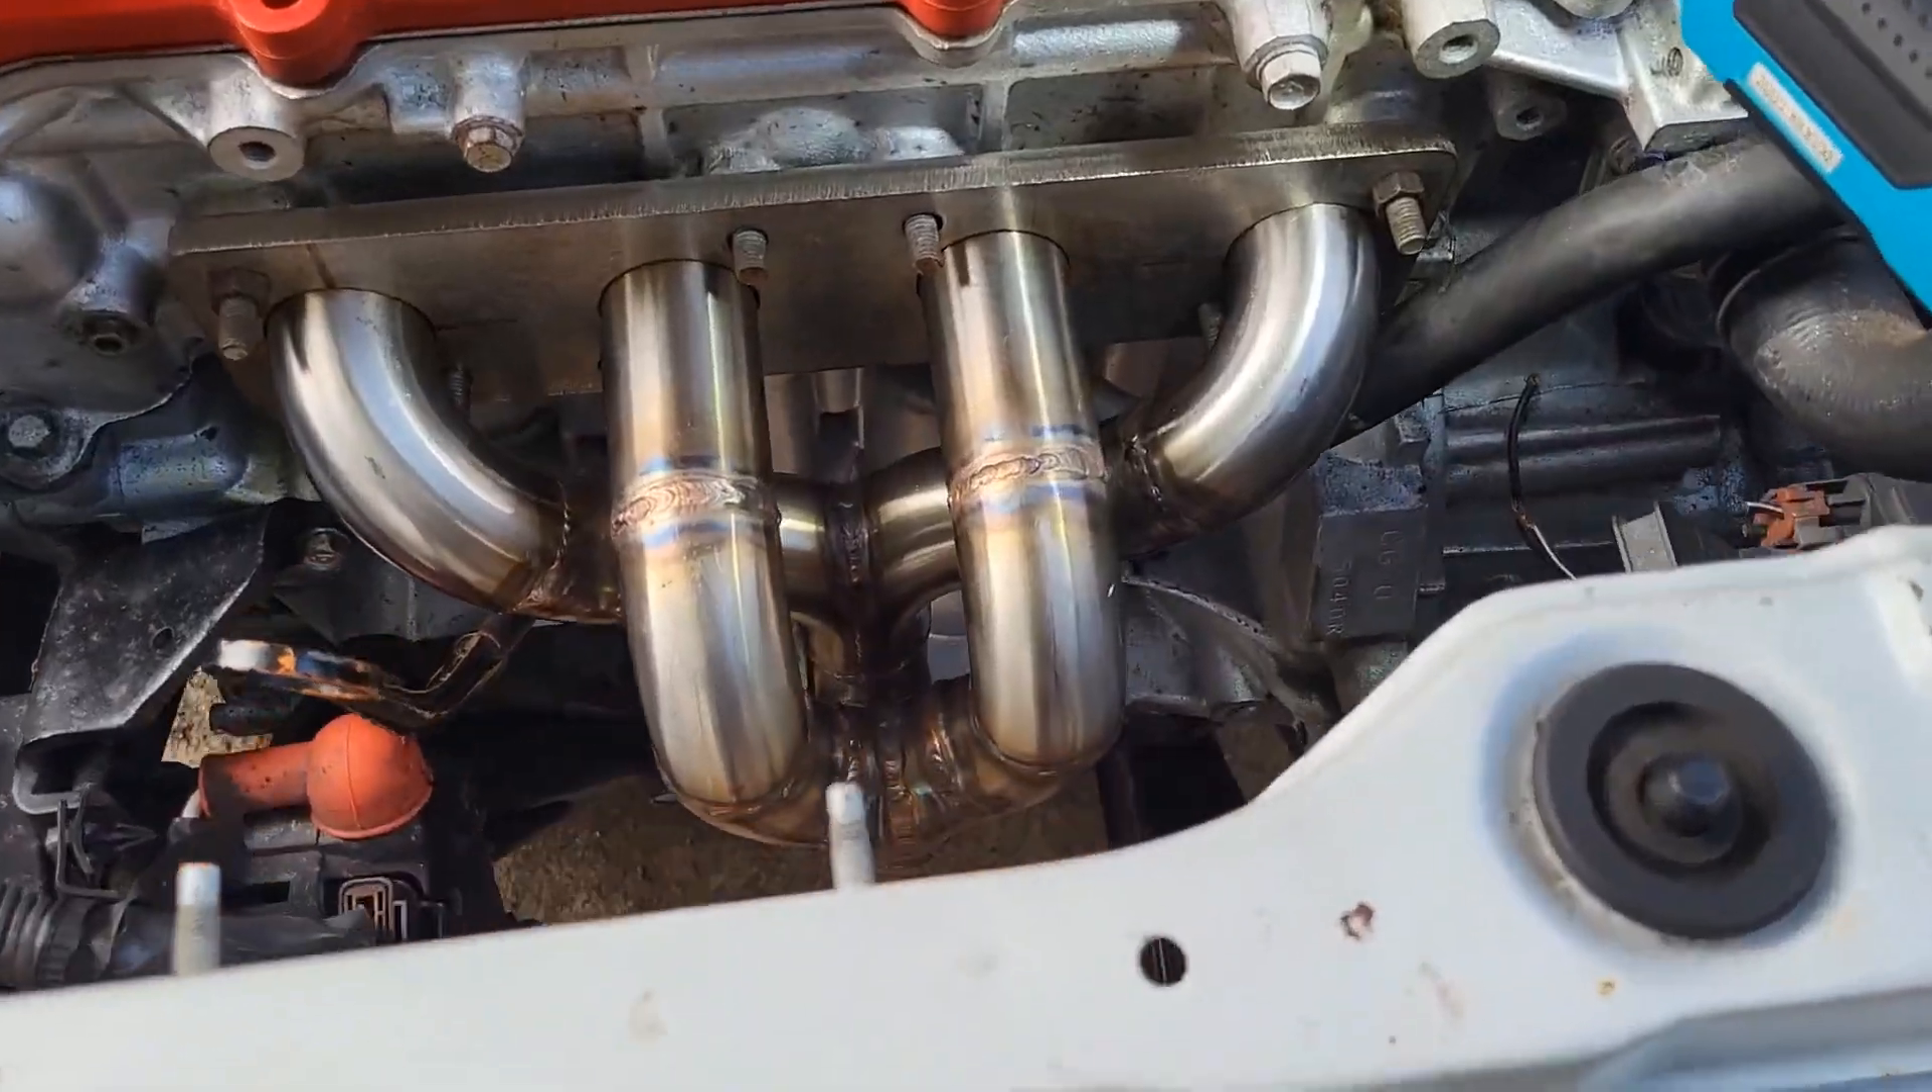There we go the manifold now fits onto the engine.